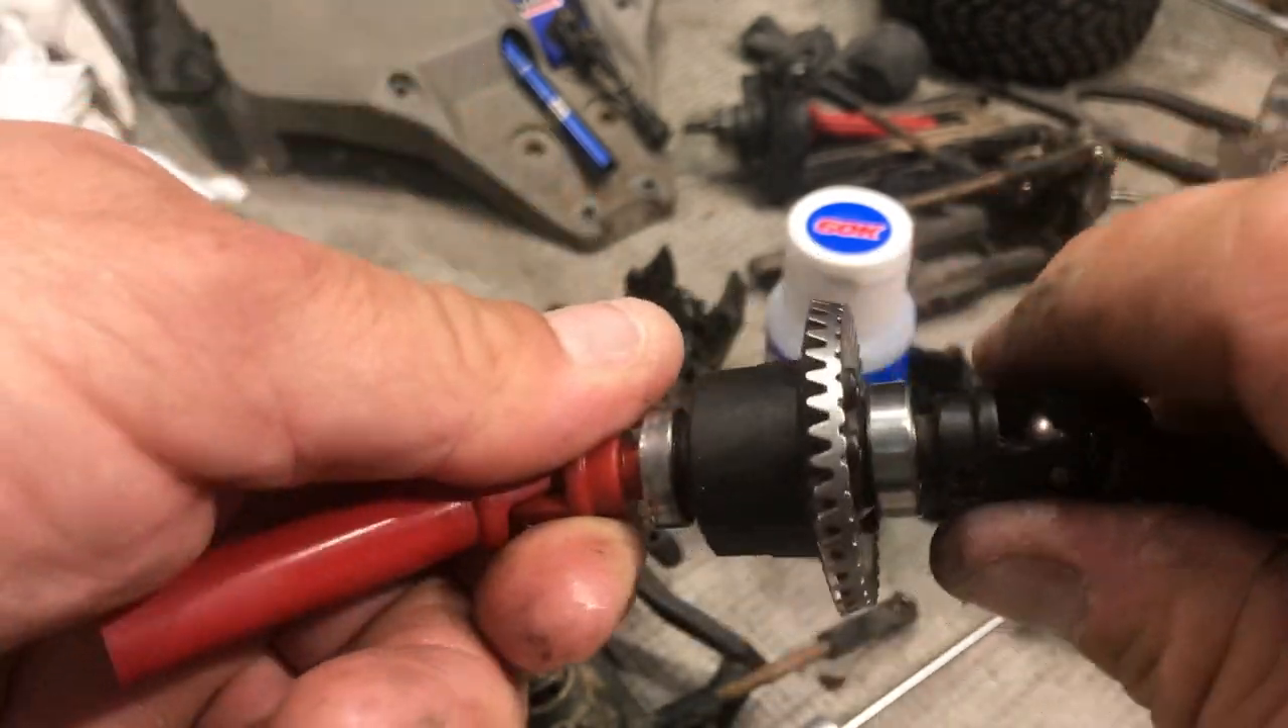That front differential is all back together.